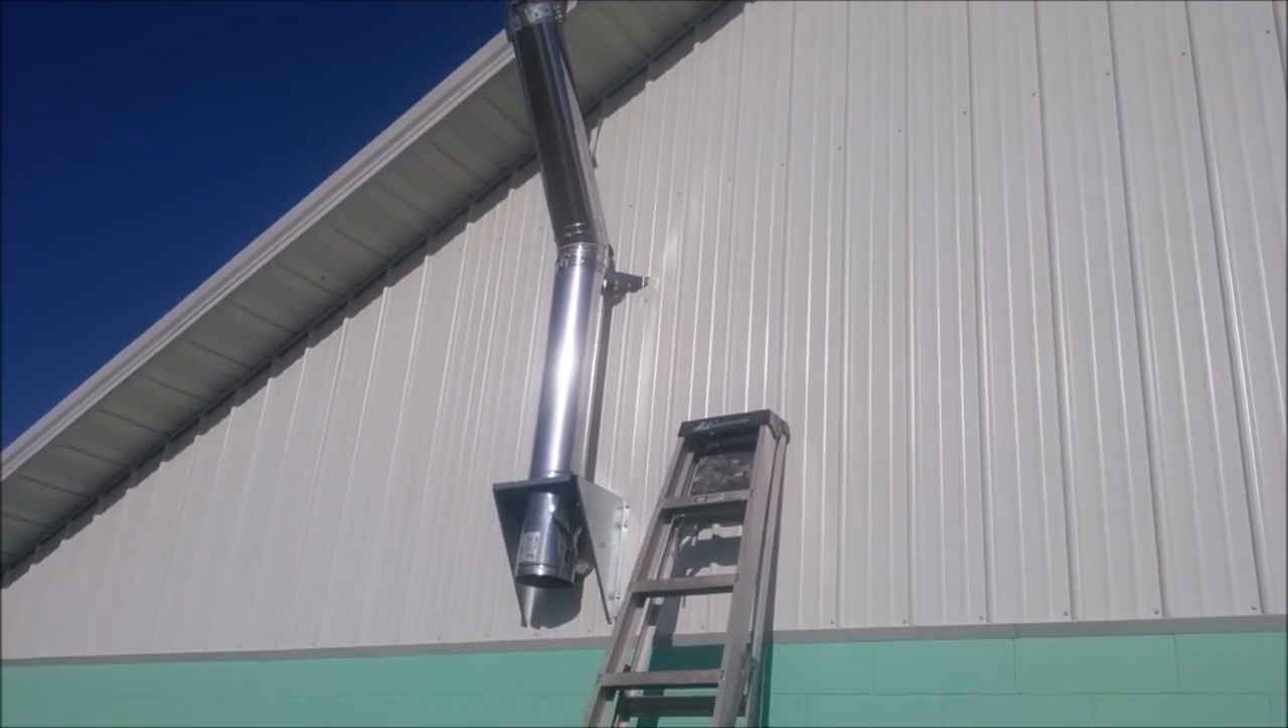This chimney has to be boxed in against the building there, guys, for it to be right. It can't stick out on the outside like it is, and I'll take care of that.